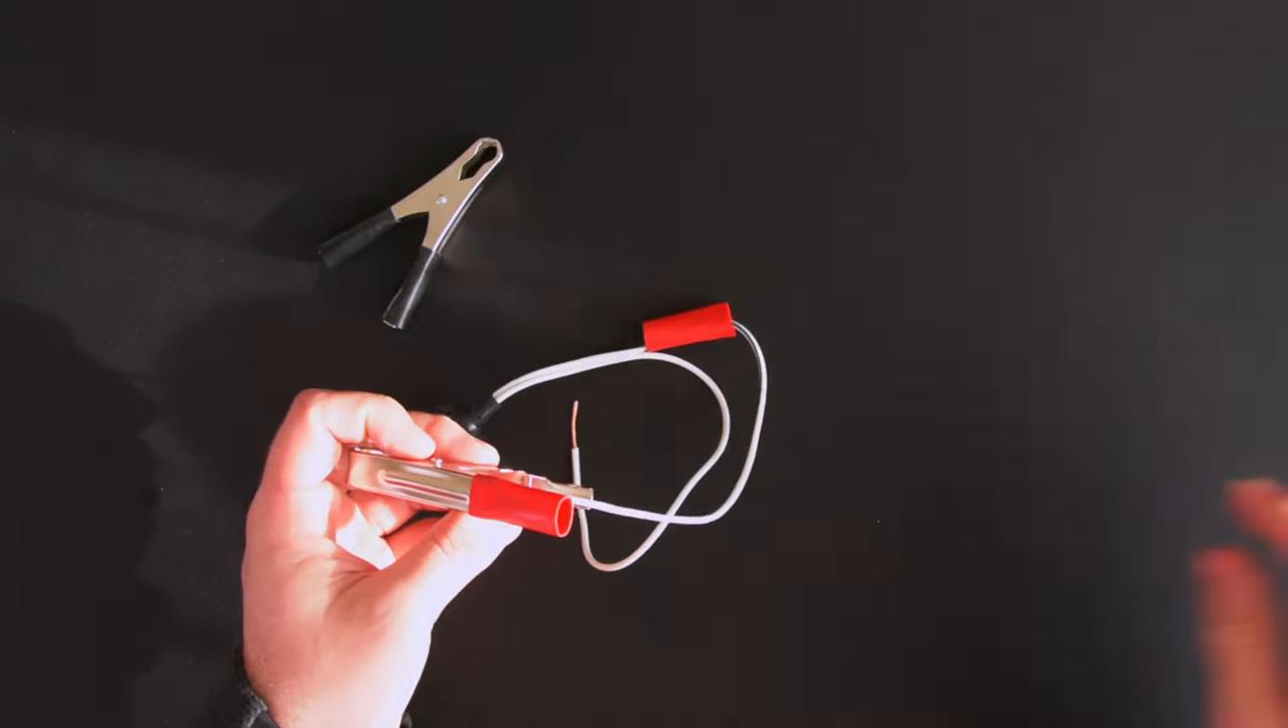I made sure to place the insulating sleeve from the clip onto the wire first though.